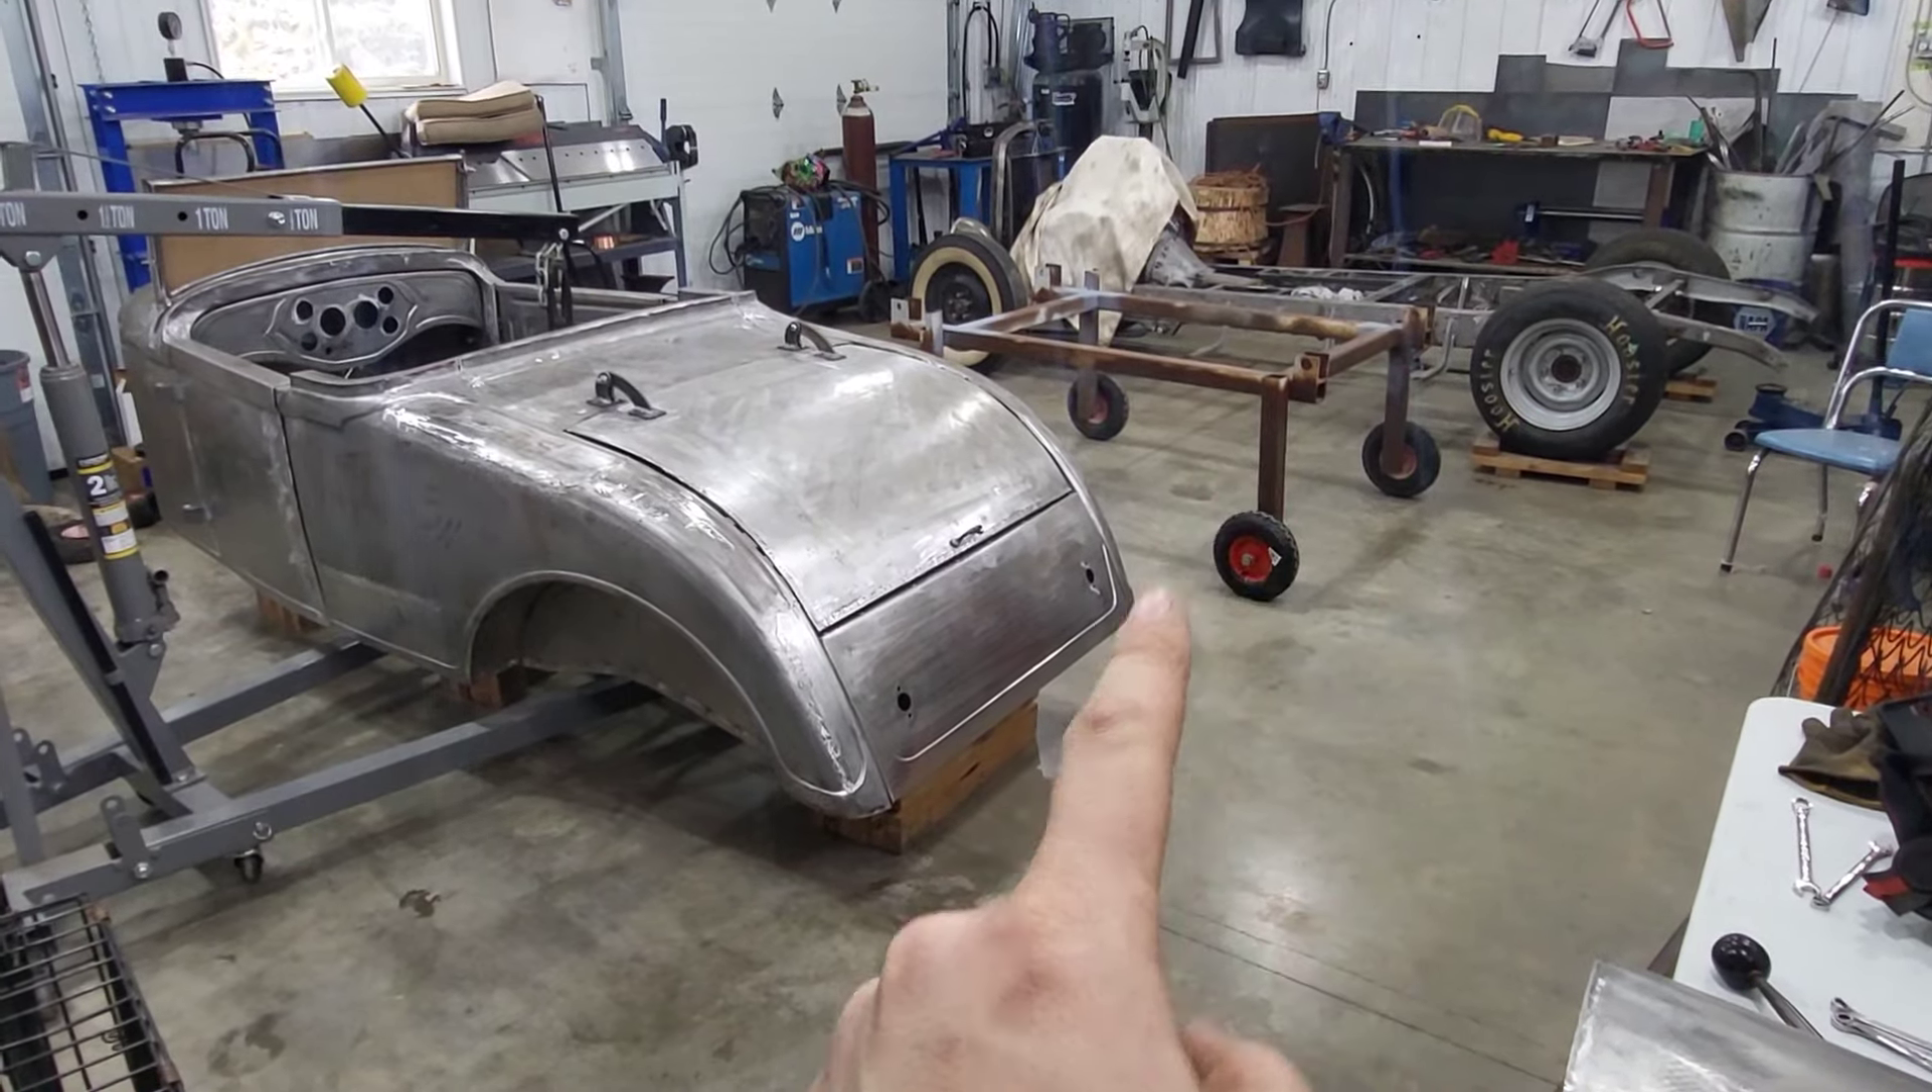As you can see I have the body off of the frame but not on the dolly.